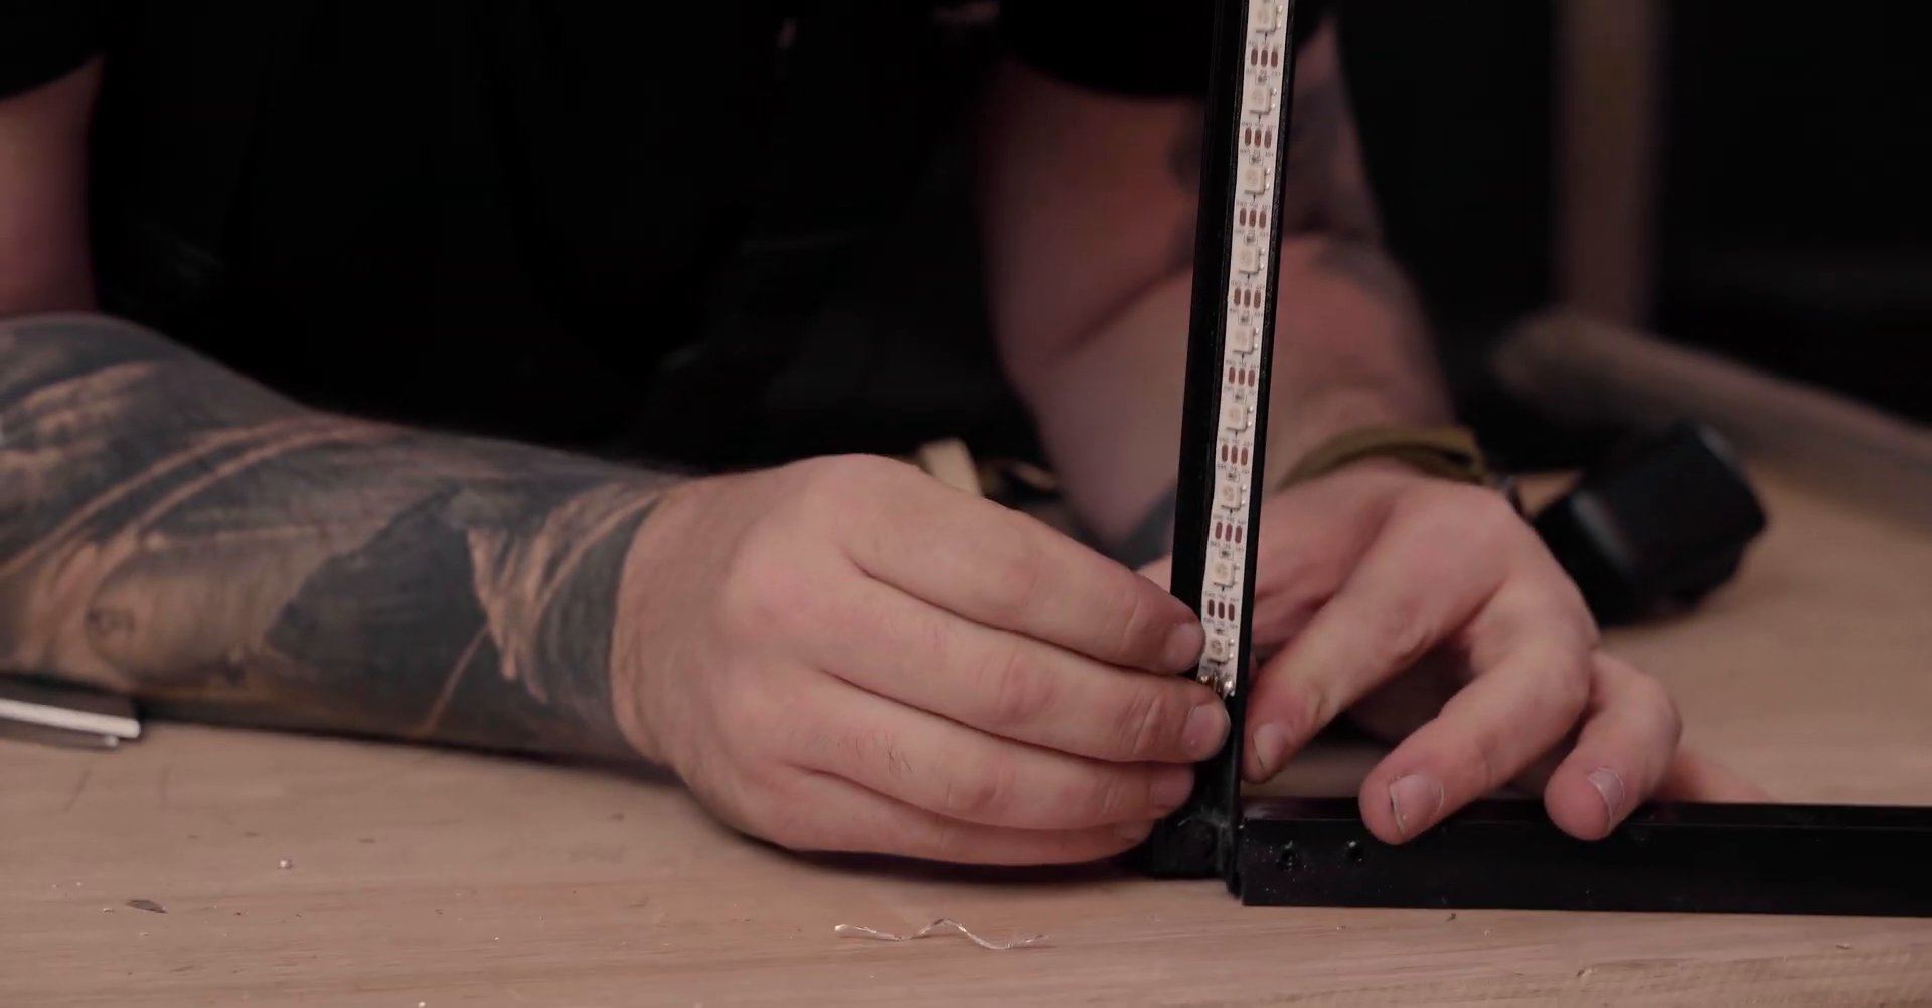So now, as you can see, our LEDs are stuck in the profile.